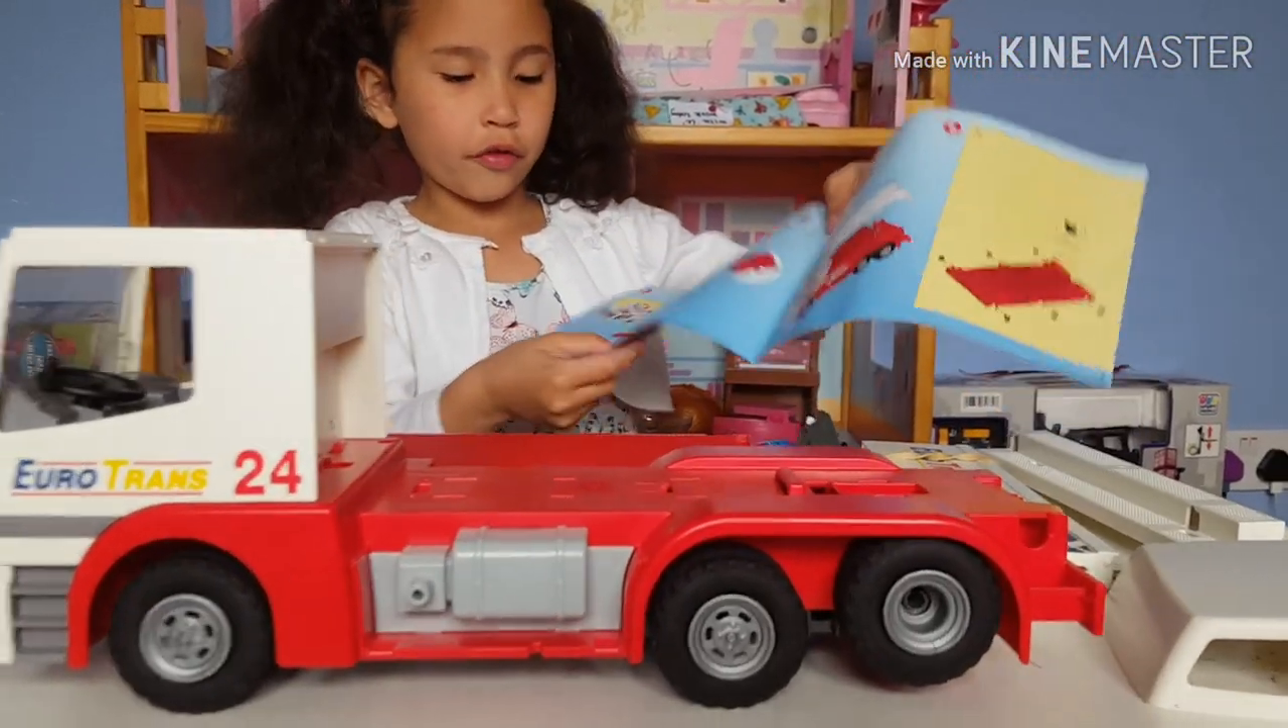We're finished putting the wheels guys.